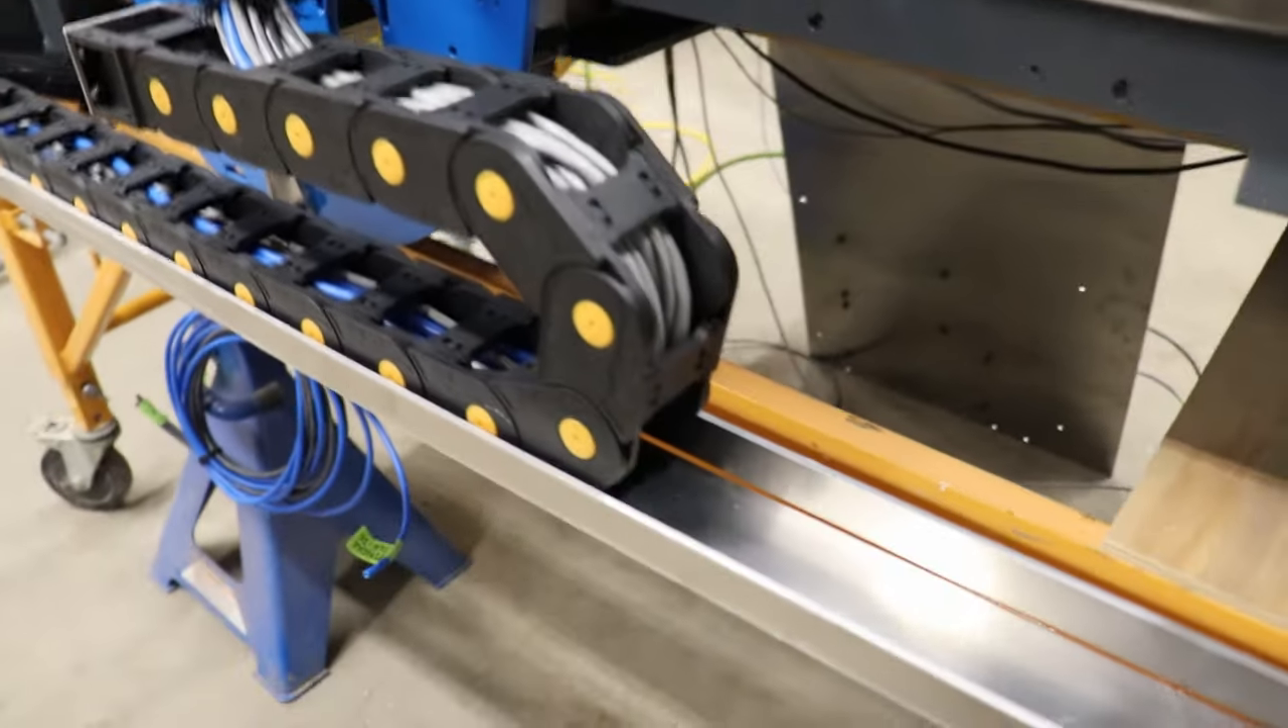Cable carriers are in they look really really quite nice.